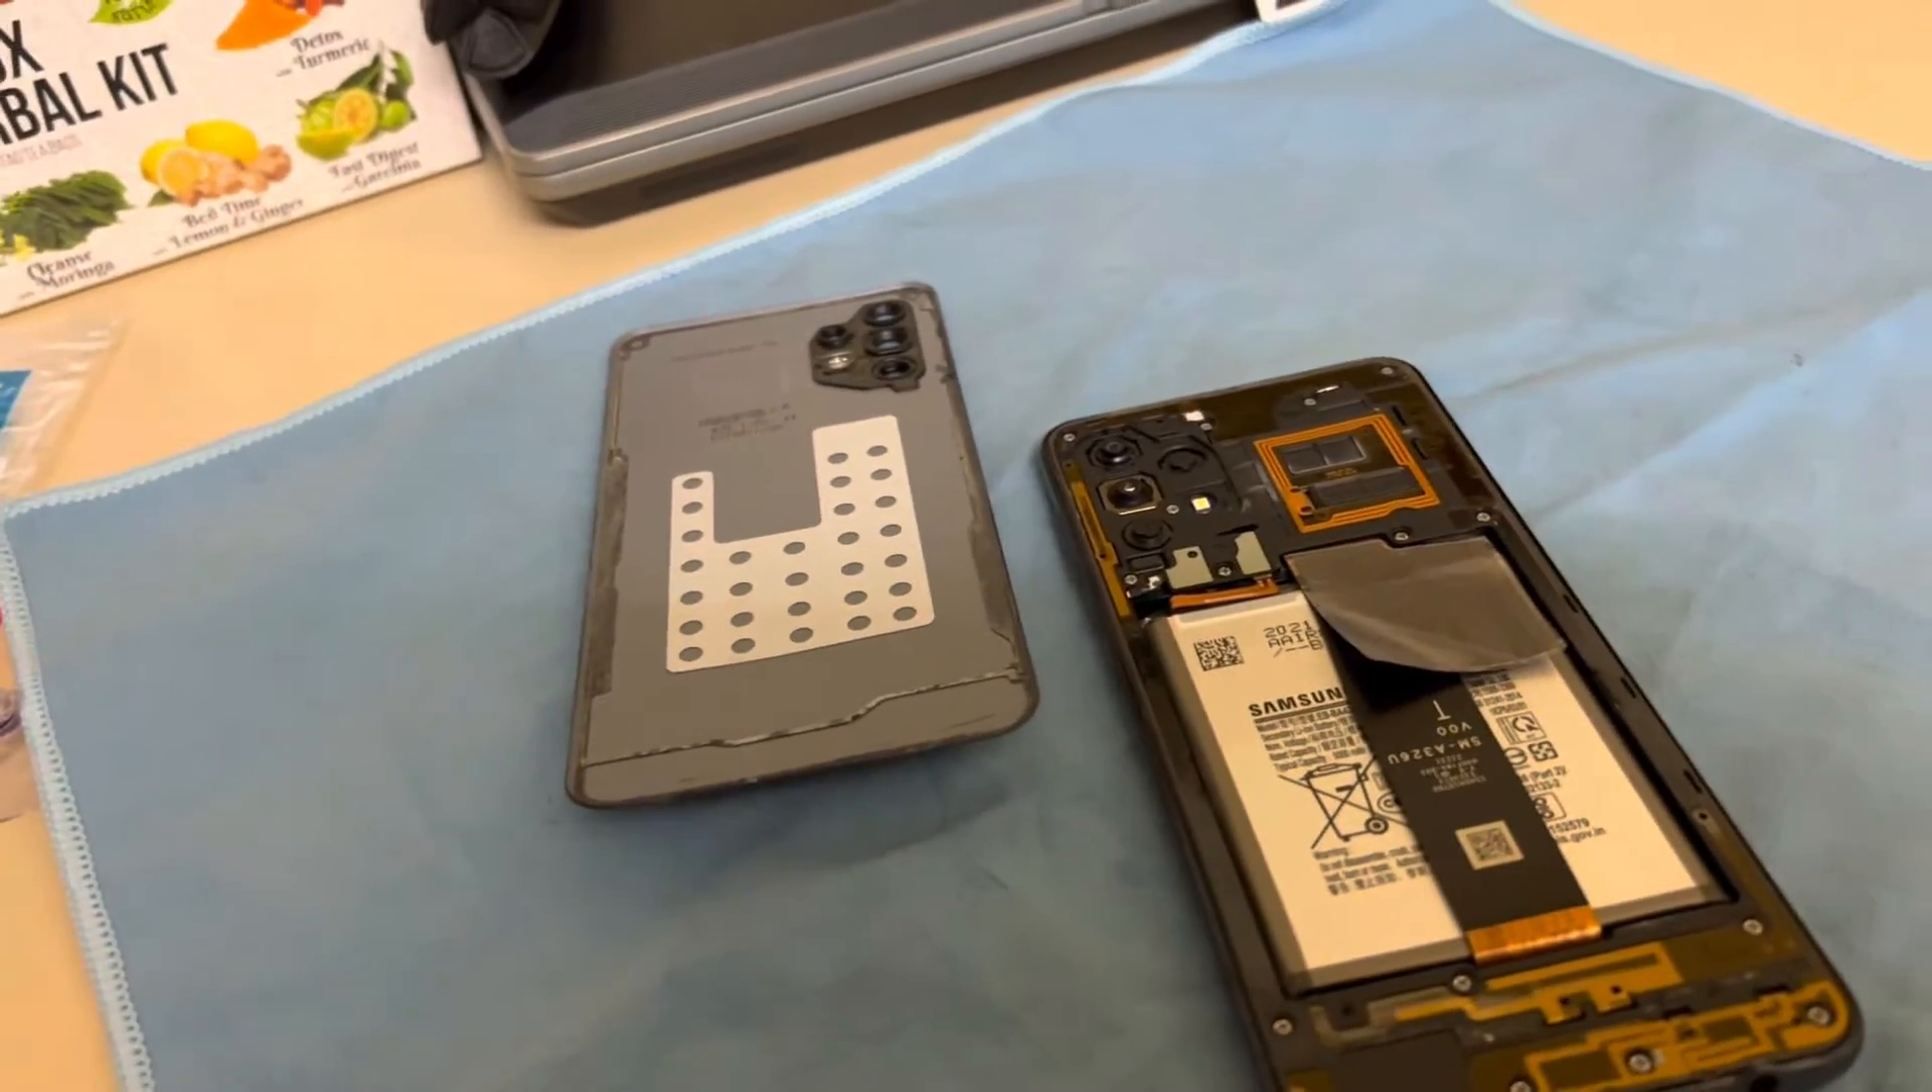Um so i already removed the back part and we're gonna do it little by little.